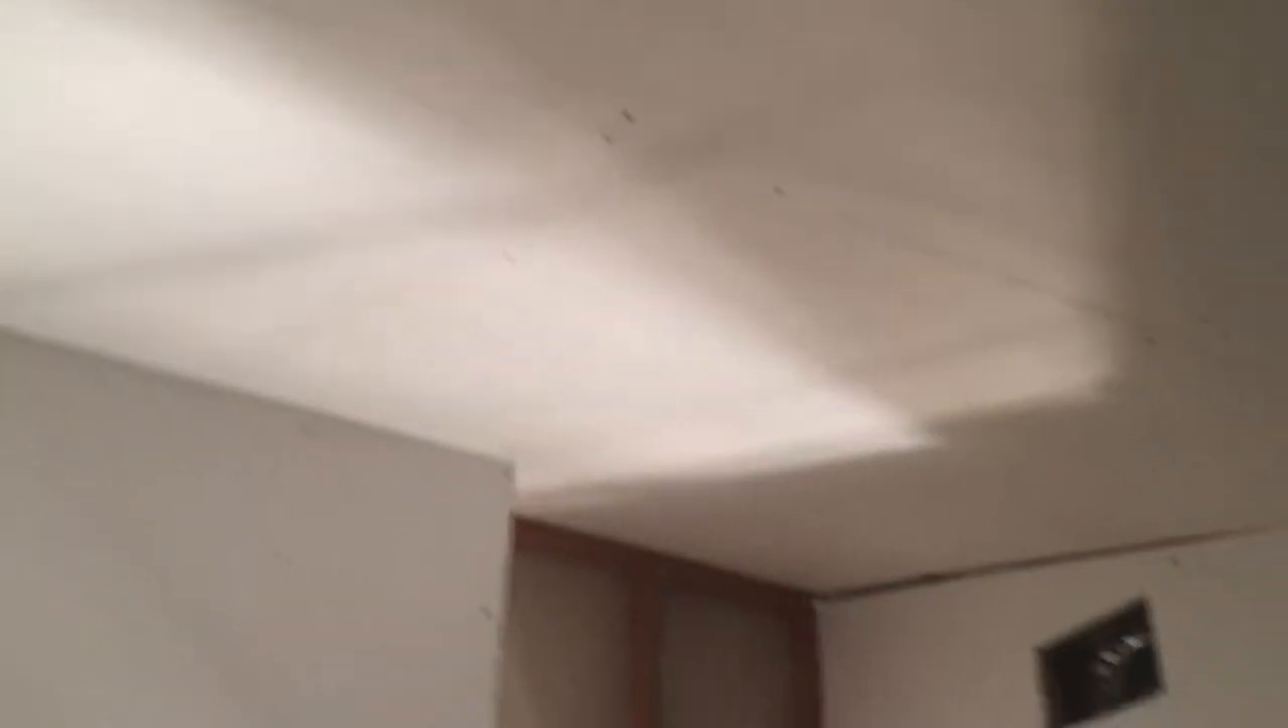Just got a little bit of drywall to go in here.